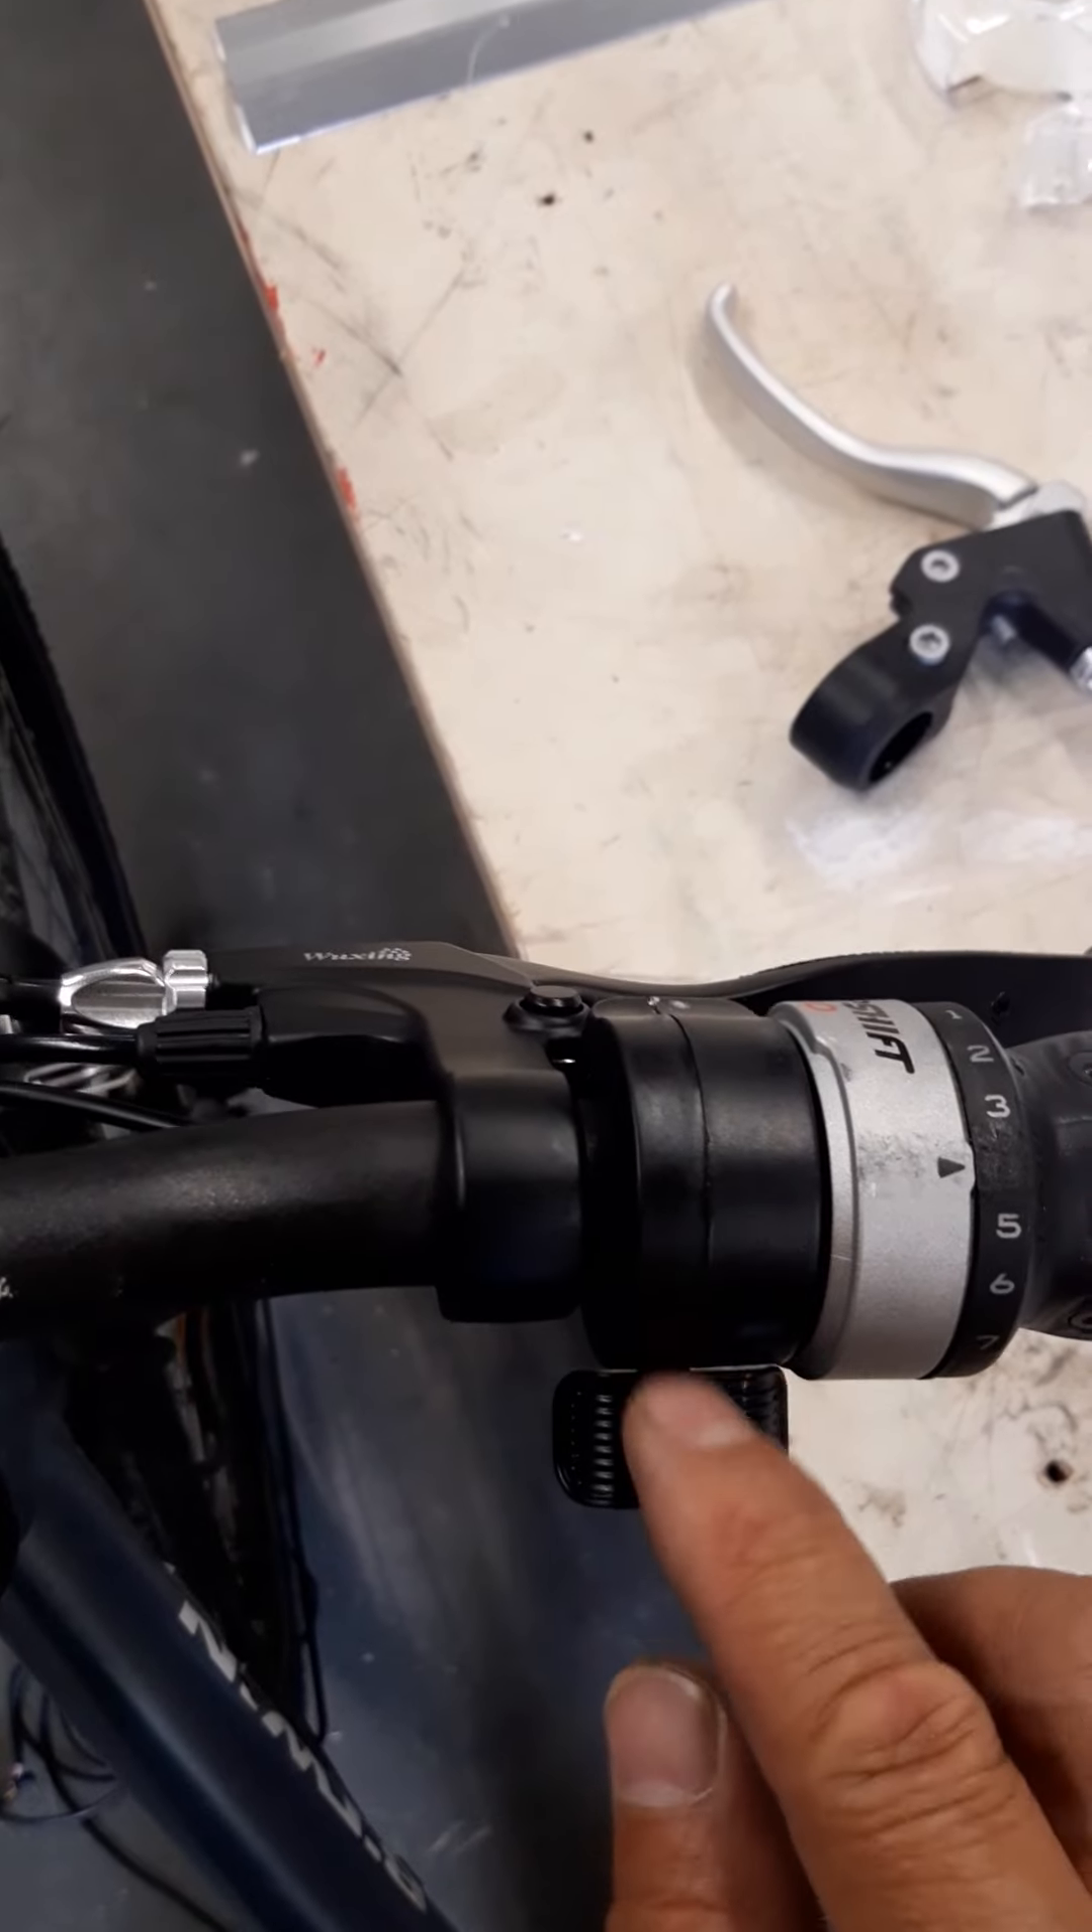J'ai placé l'accélérateur pouce entre le poignée de frein et le sélecteur de vitesse.